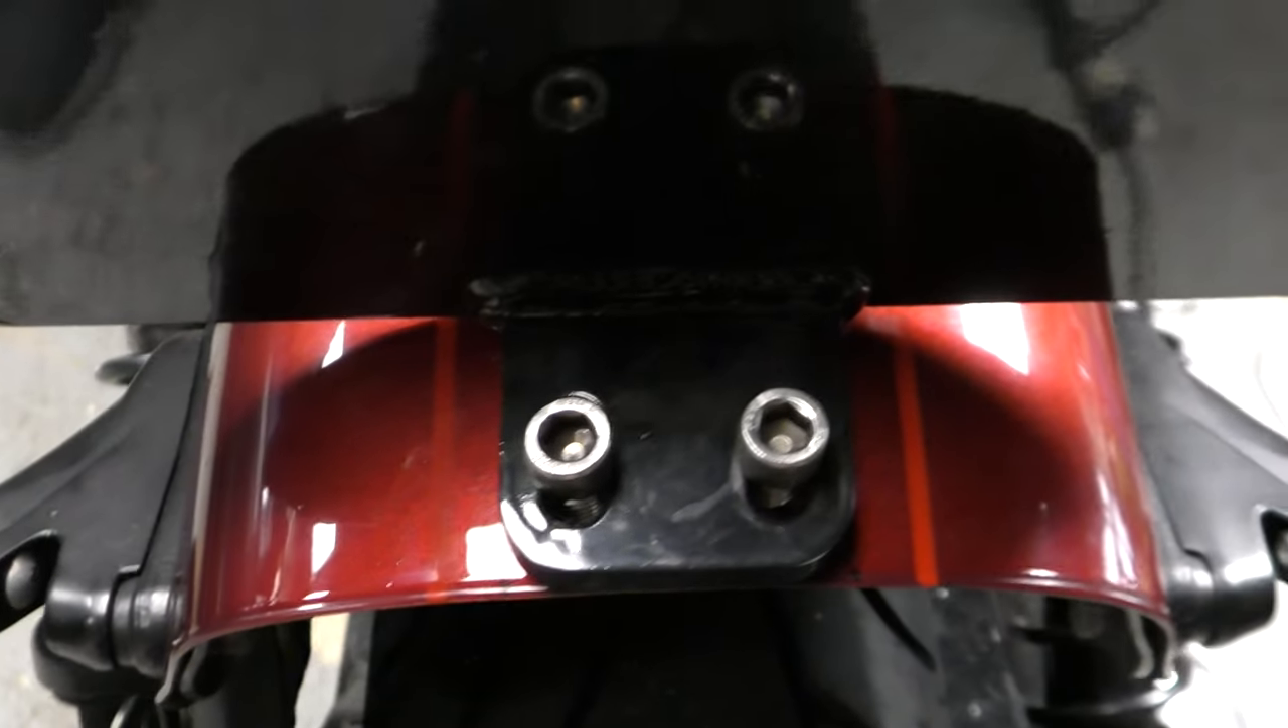So we kind of got the step plate mounted. Everything's squared up on the fender, which is good.